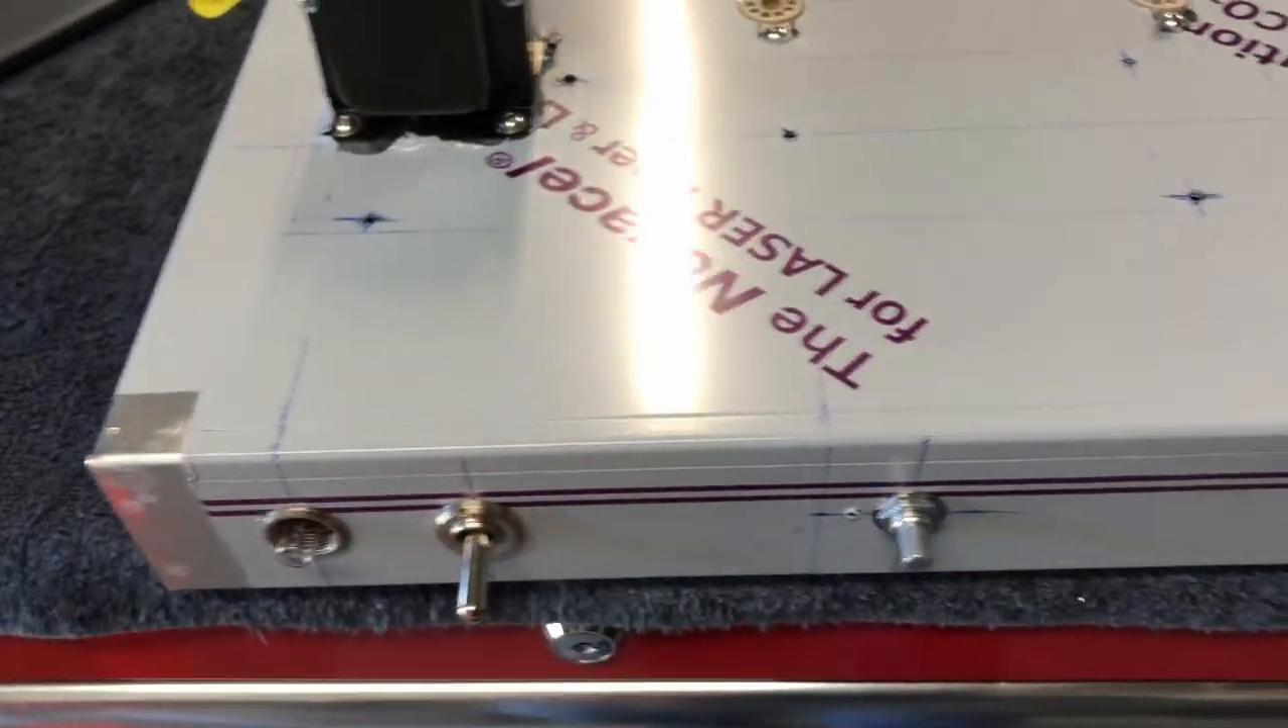I haven't decided on what jewel color i want so there's no jewel in there it's just a bulb.